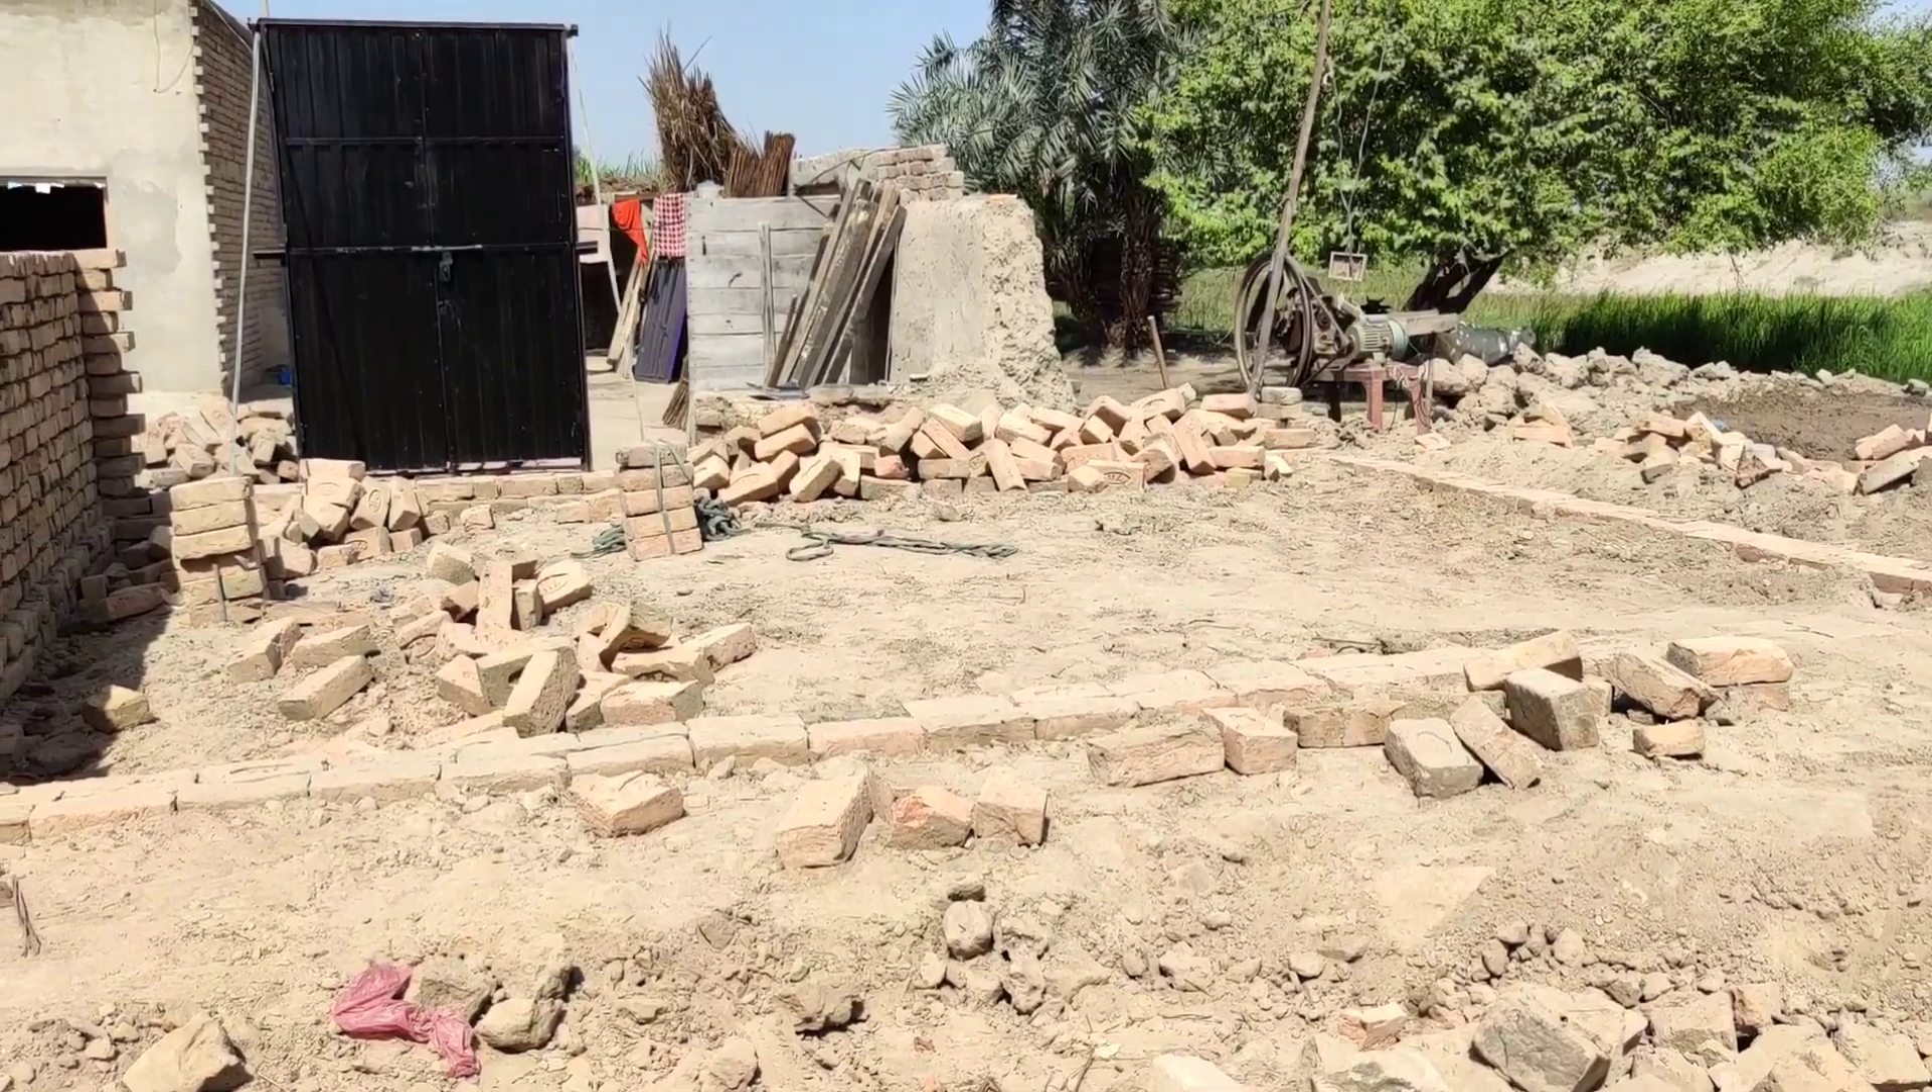مستری بھائی نے یہ دیوار تھوڑی سی جو ہے وہ کھڑی کیے اور ایک دروازہ وہاں پہ لگایا ہے۔